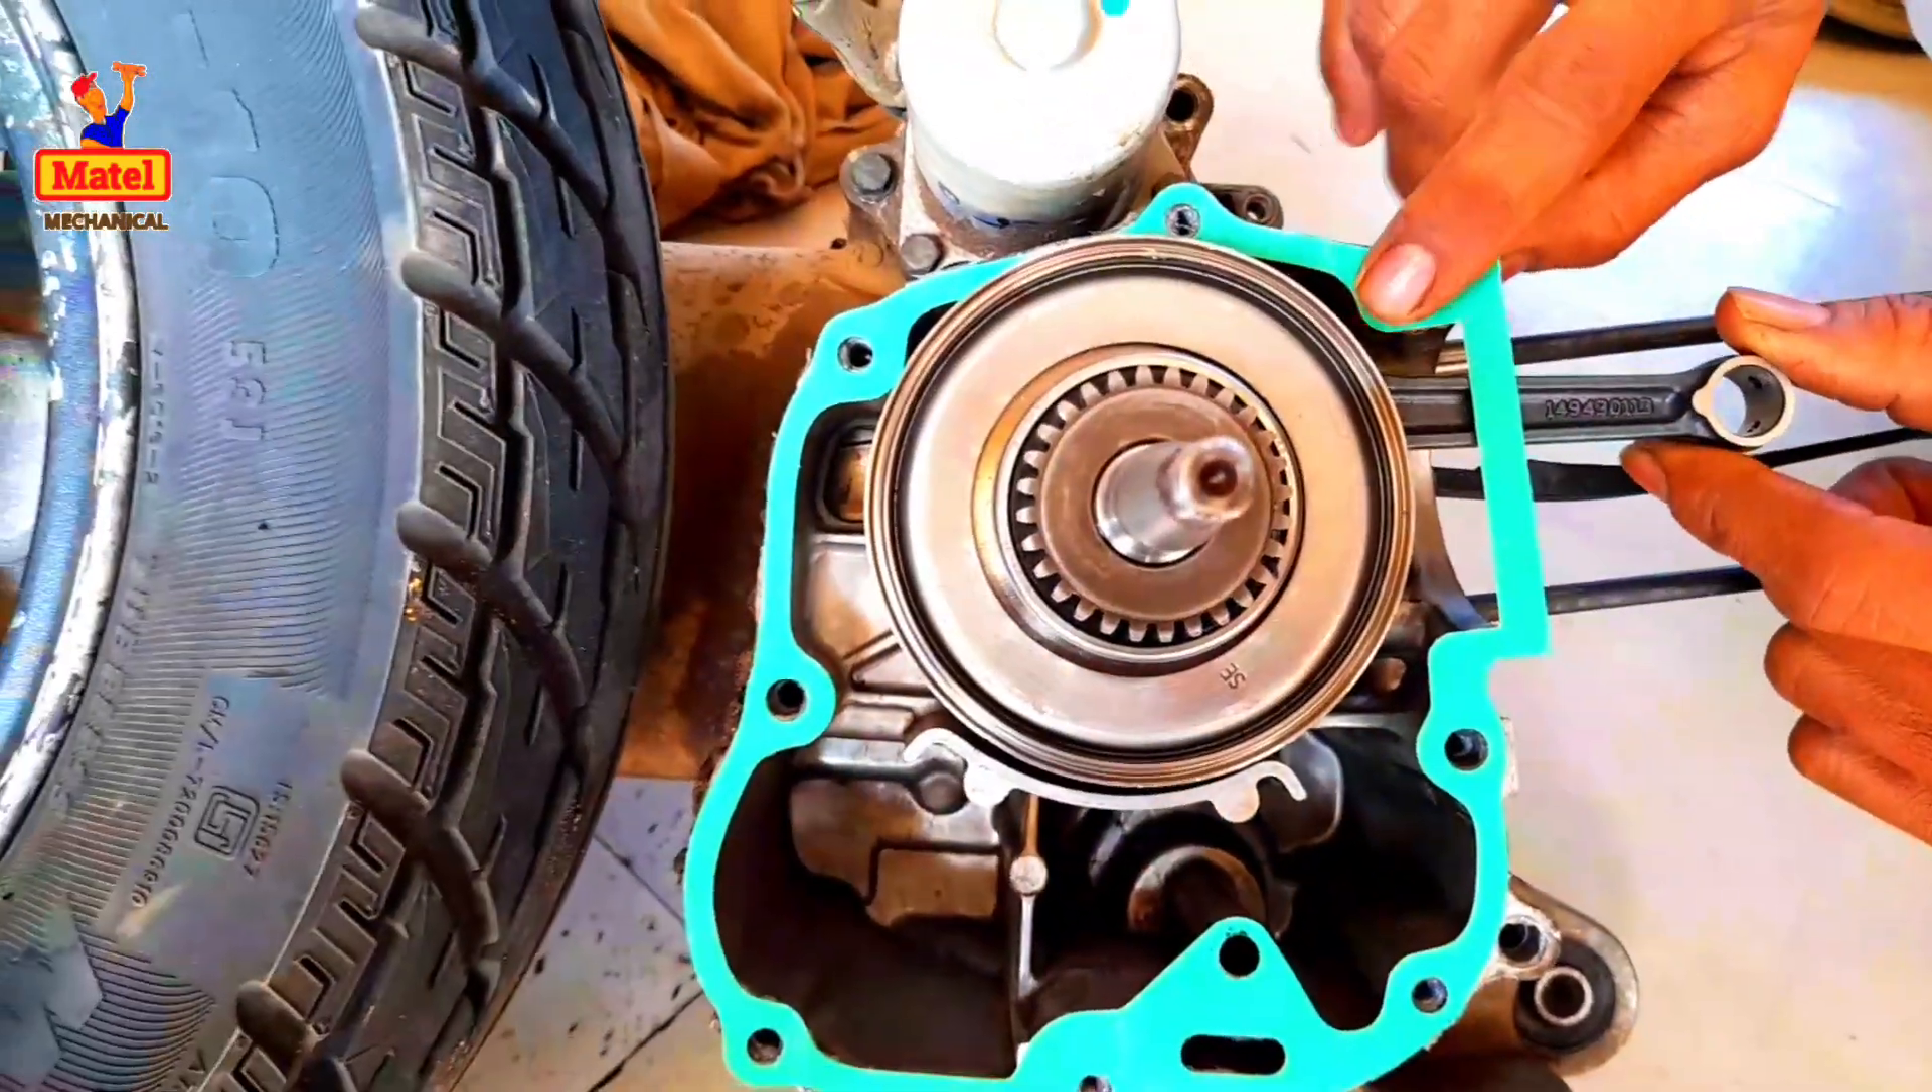तो गाइज मैंने ये packing लगा दिया है आप देख सकते हो पेकिंग में लगा दिया है।